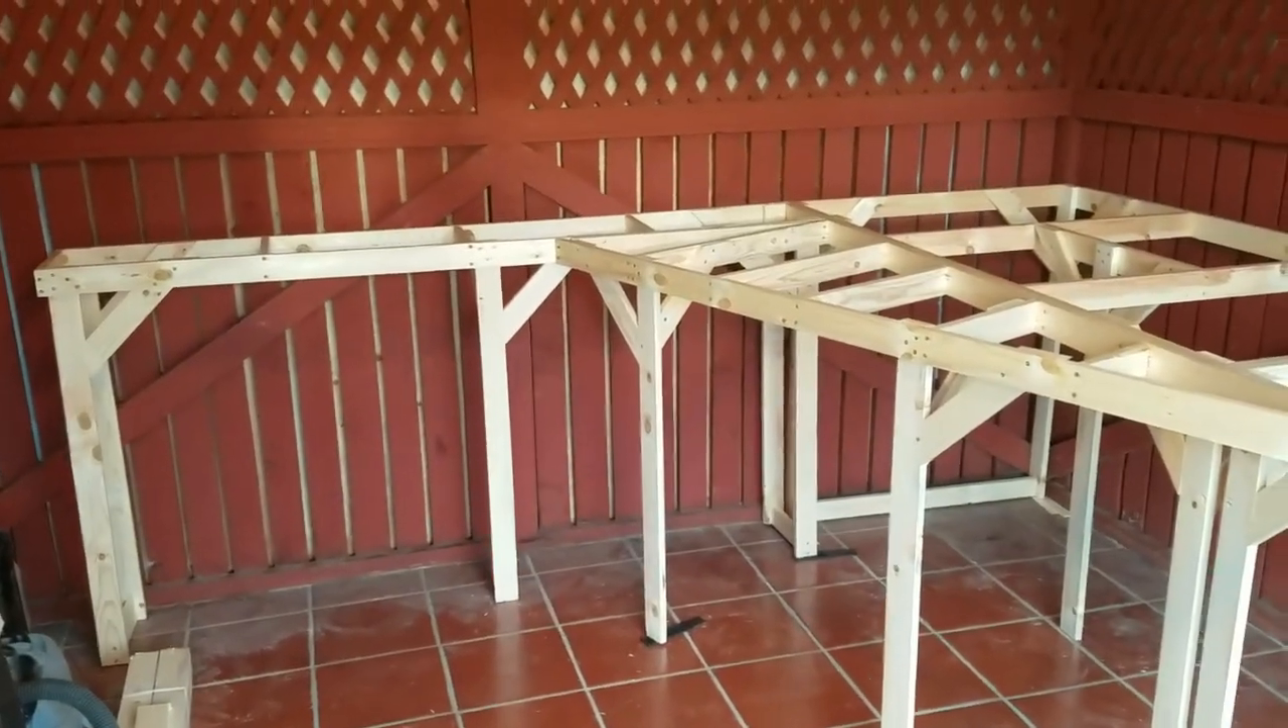We've got the rest of the bench work in for what is going to be Newcastle Central itself.